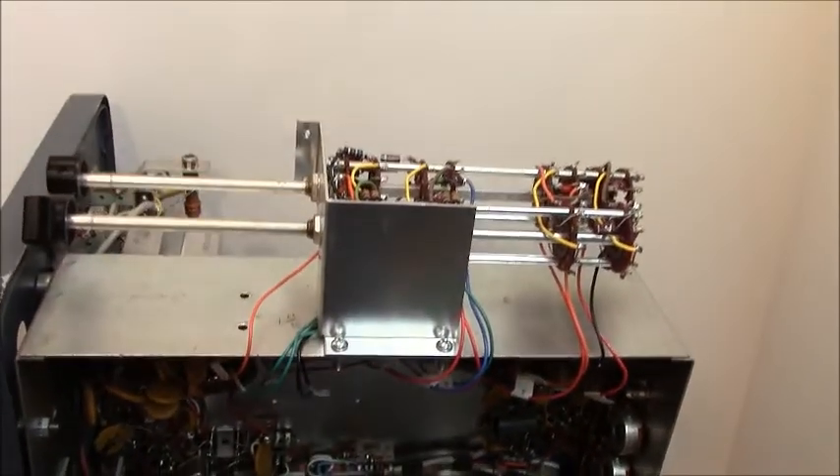All right well I've got the switch bank mounted back as you can see.